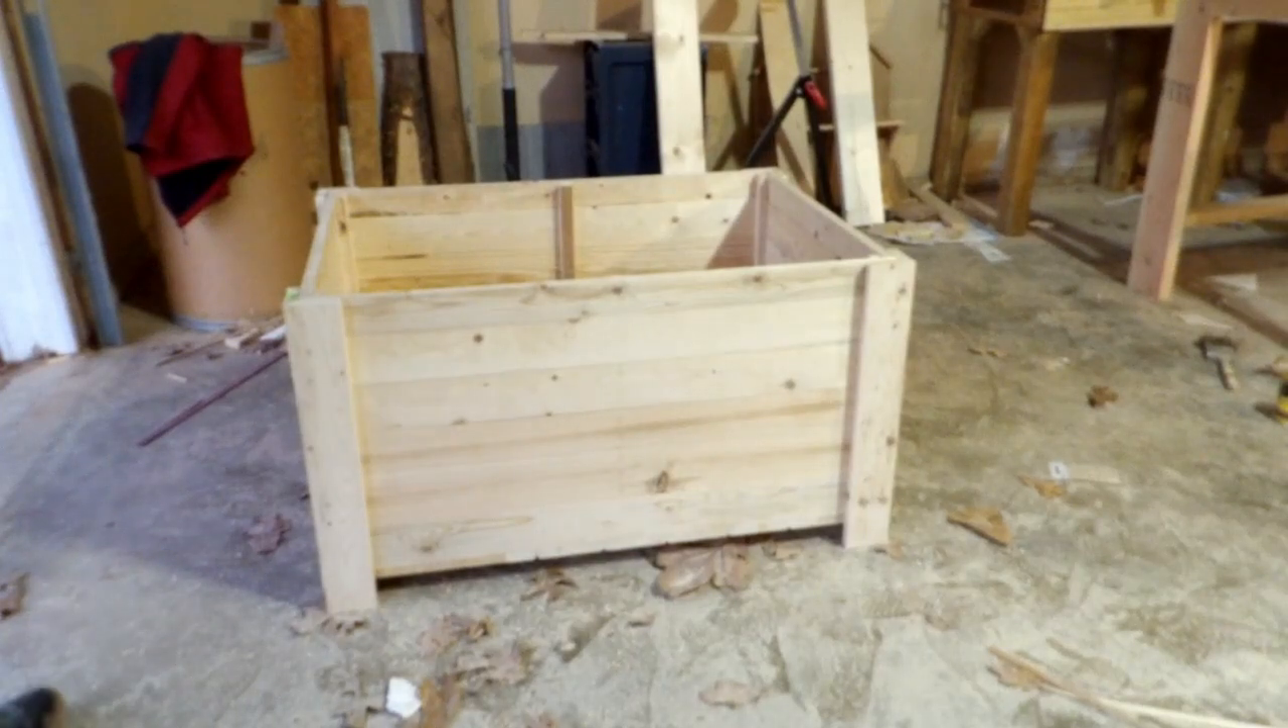Alright, so now we've got the legs on.